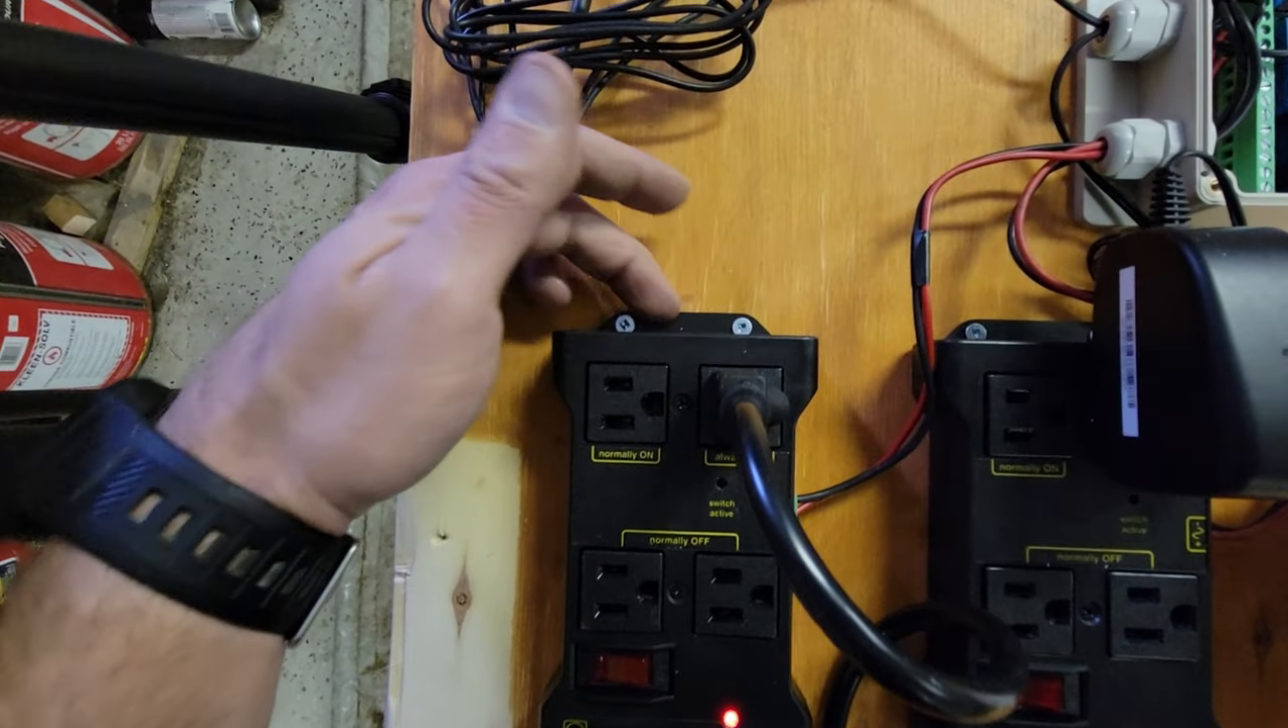The reason for that is these power relays only have mounting tabs on the top where i've screwed it to the wood.